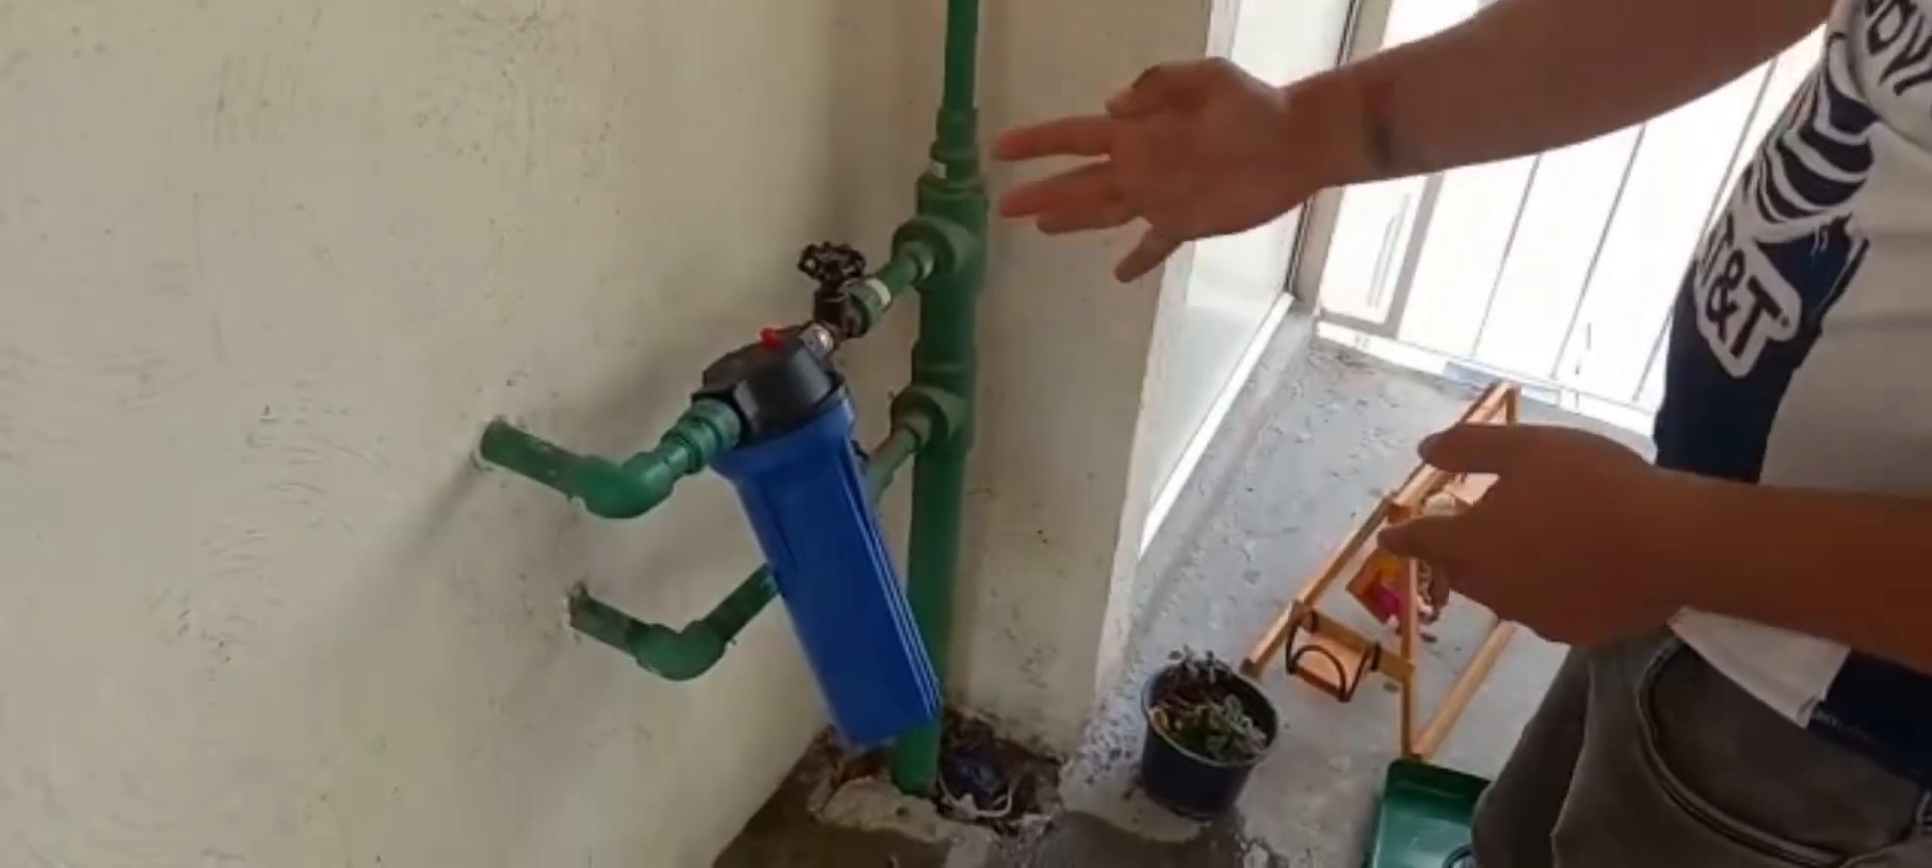Pero ya de esta forma pues quedaría instalado este filtro.